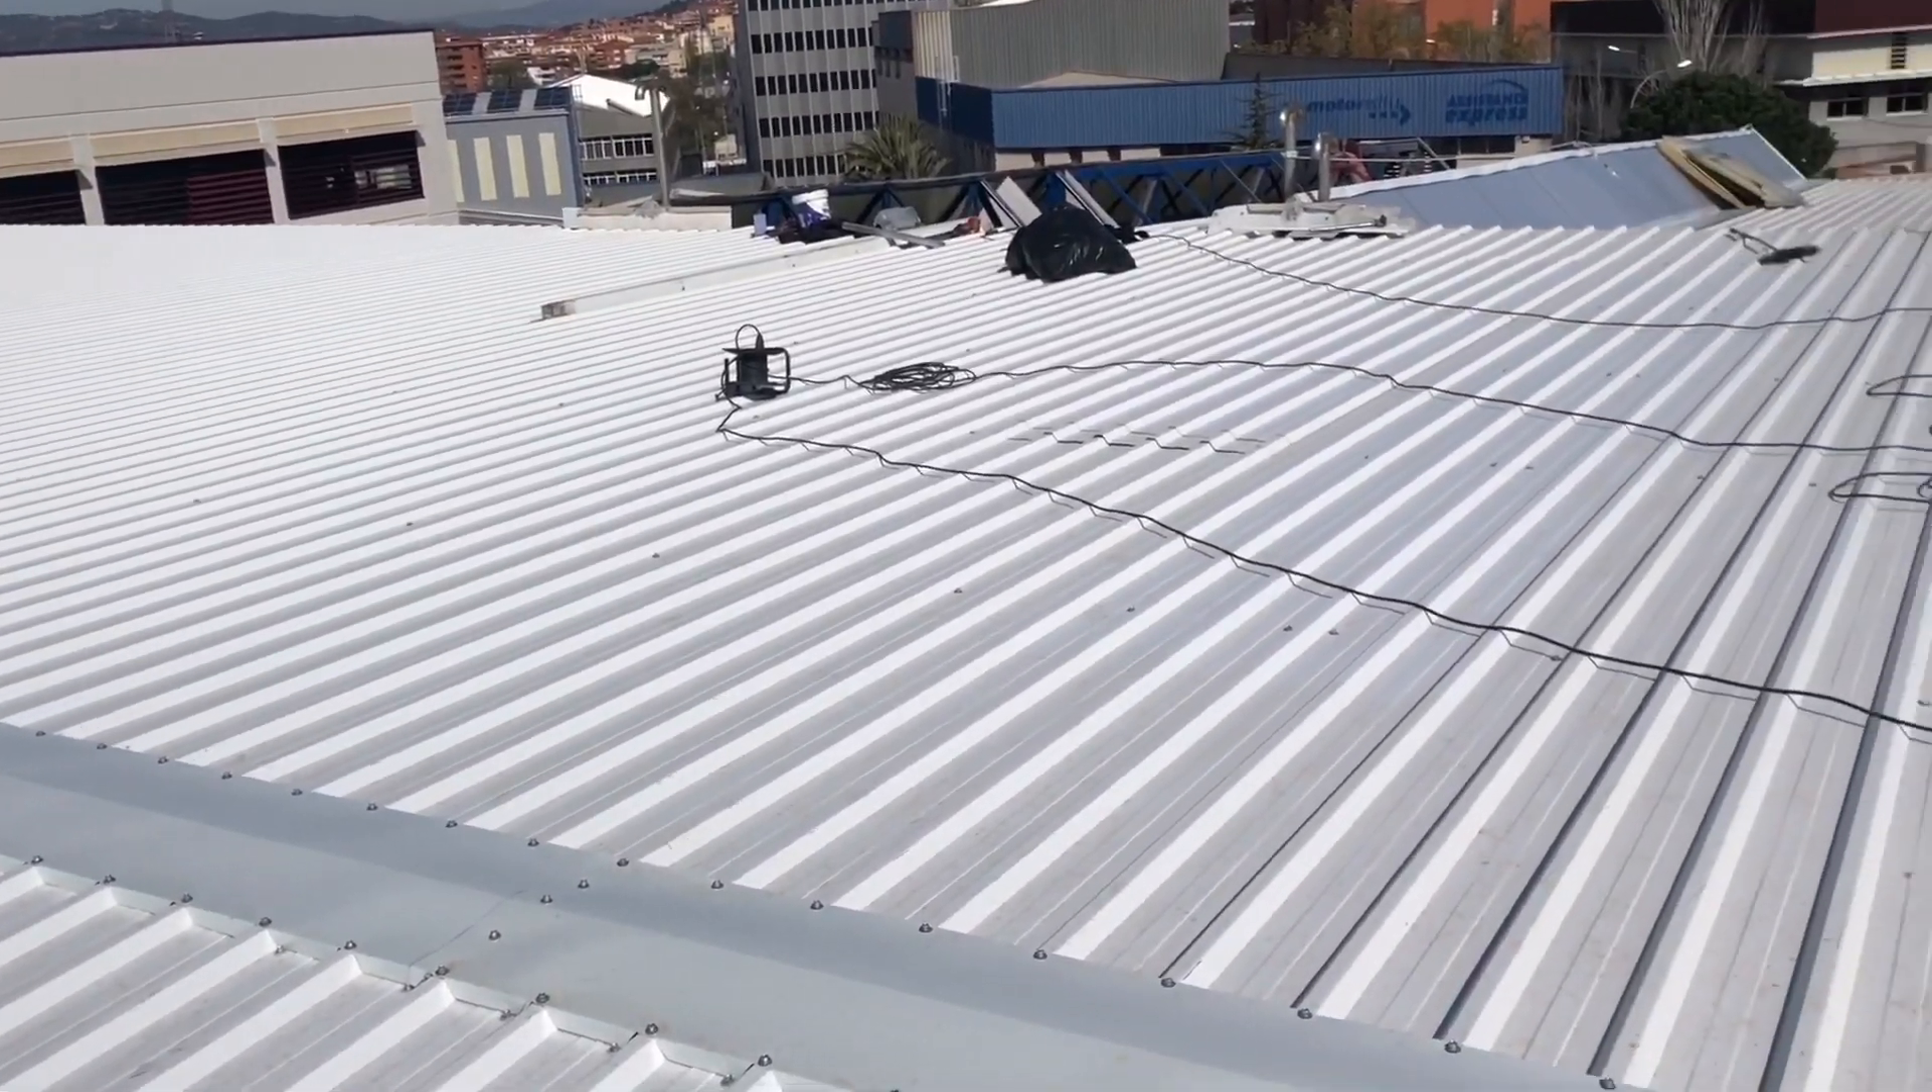Veis que ya hemos colocado toda la chapa.